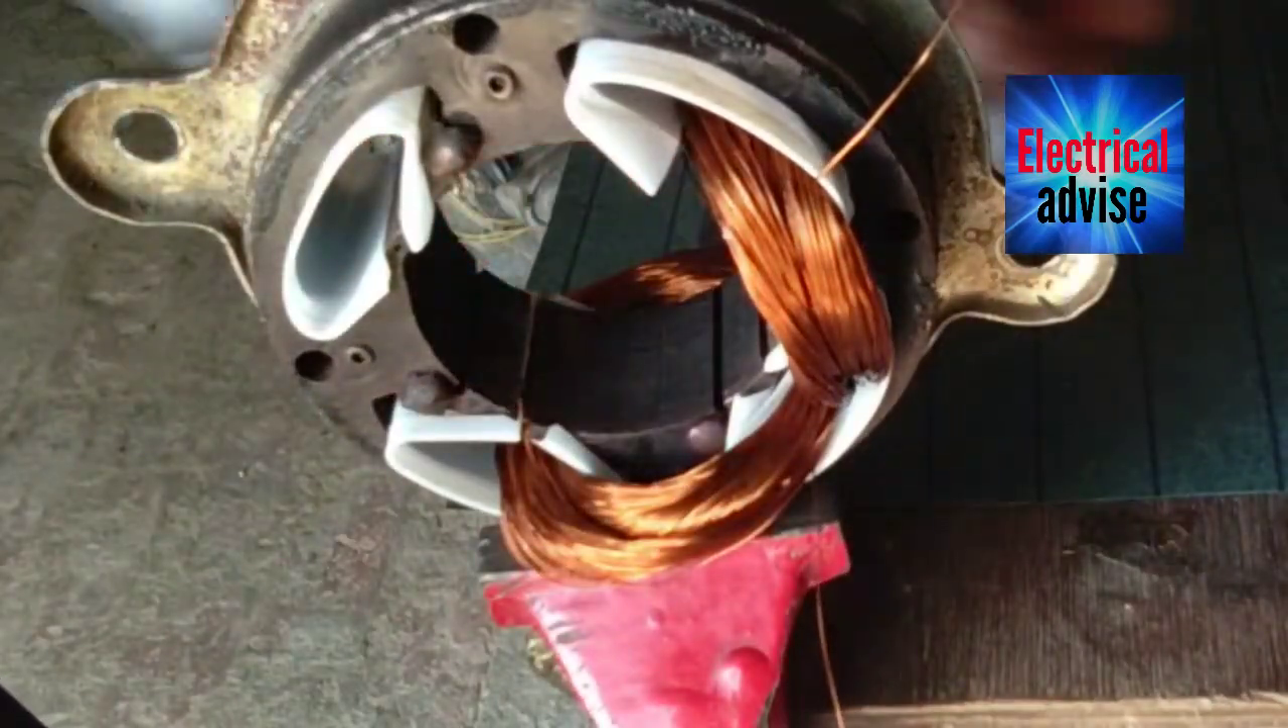अभी दो कॉयल डल चुकी है अब तीसरी और चोथी दो कॉयल बच गी है।